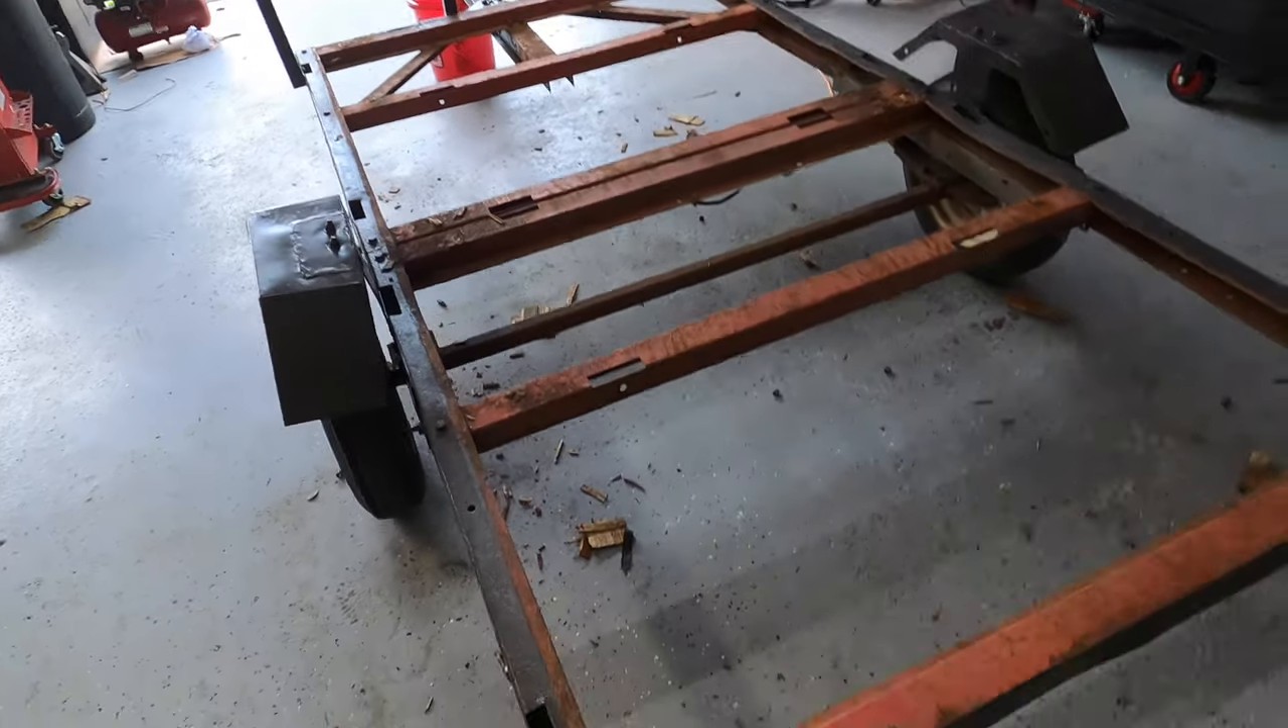We still got the fenders we got to get cut off.